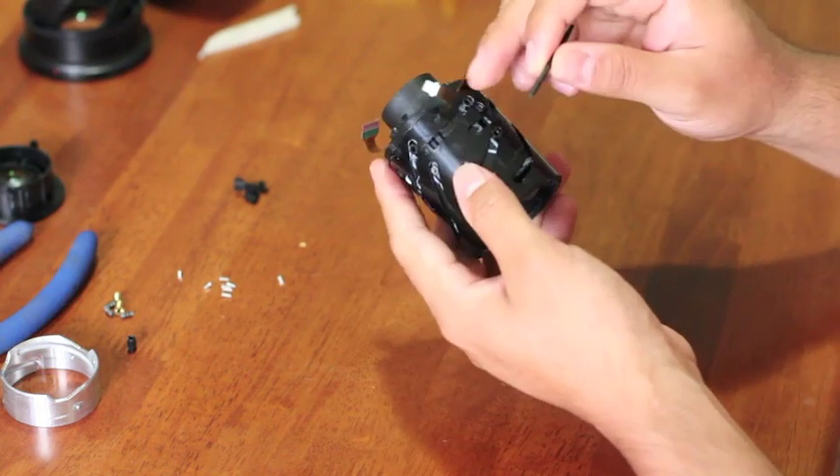The silver ring to the bottom left I've already removed by unscrewing the three screws holding it together.